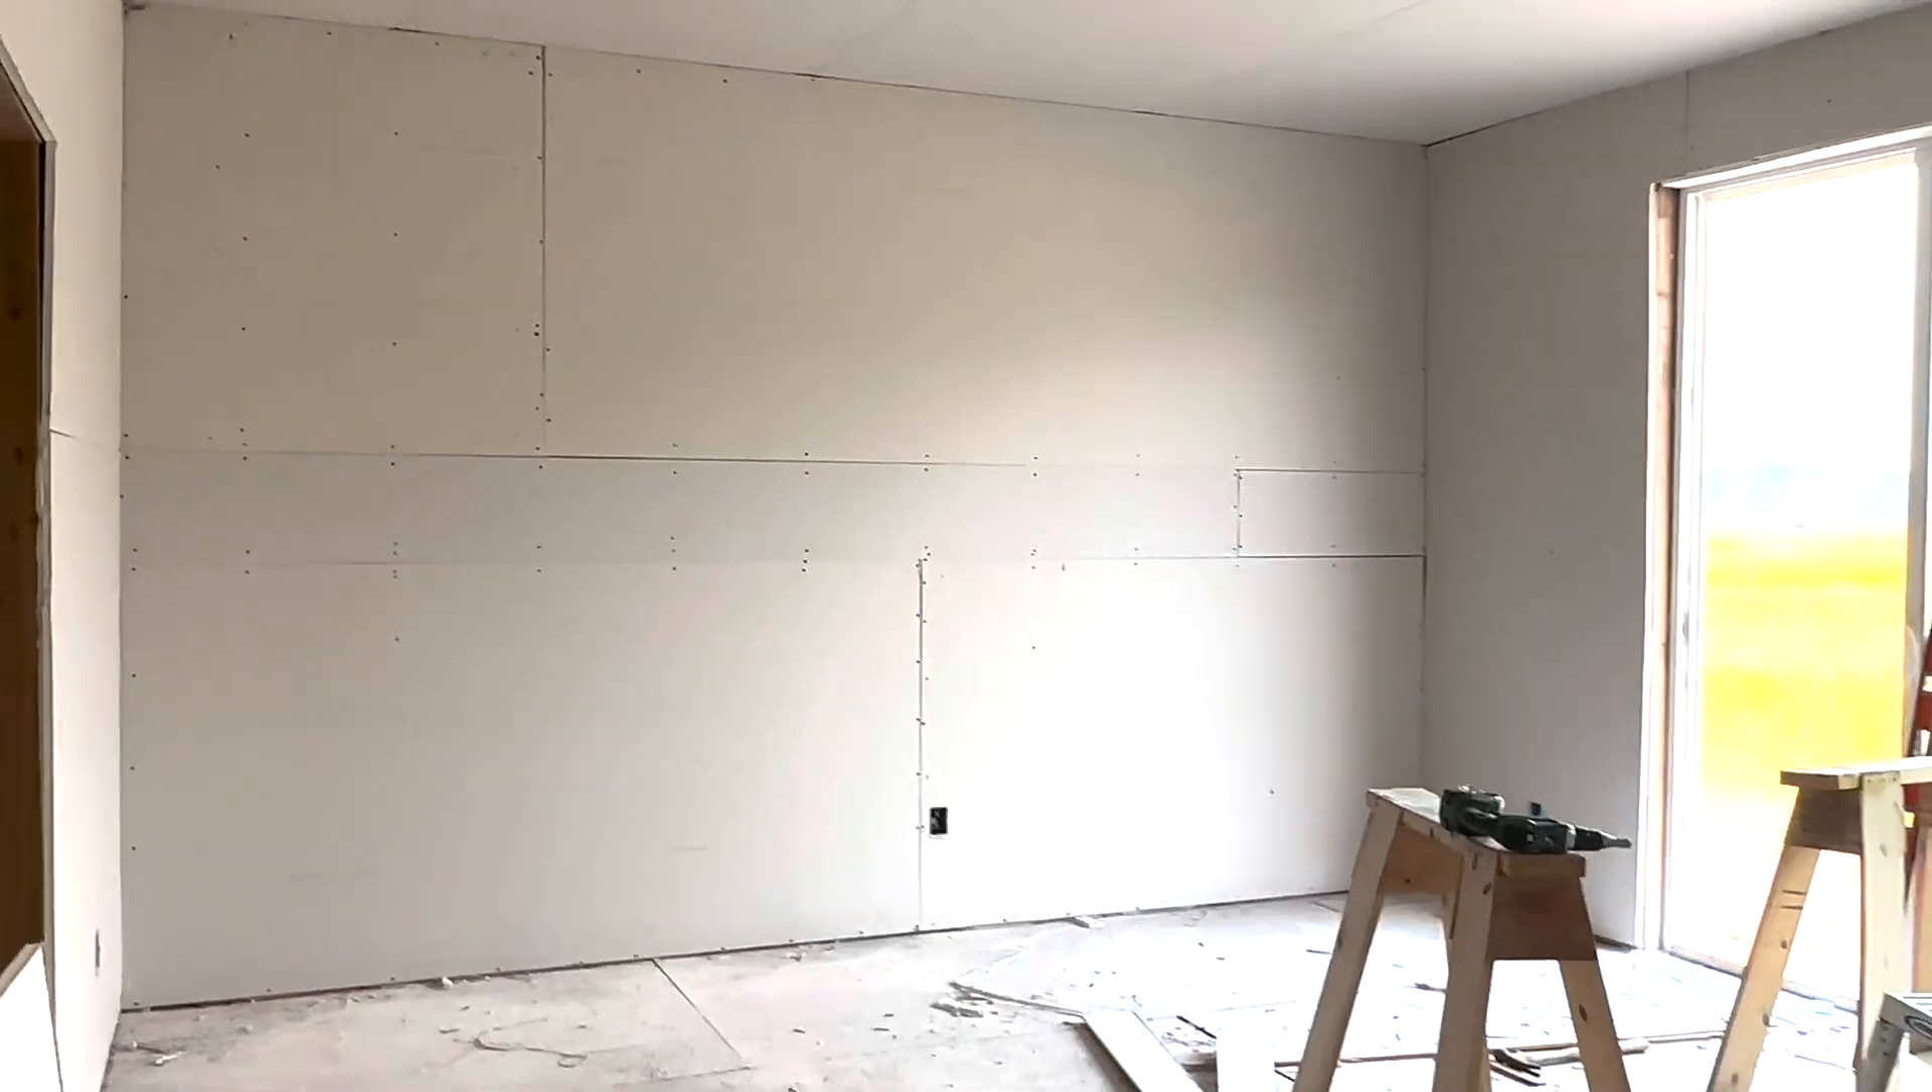So we got most of drywall up.